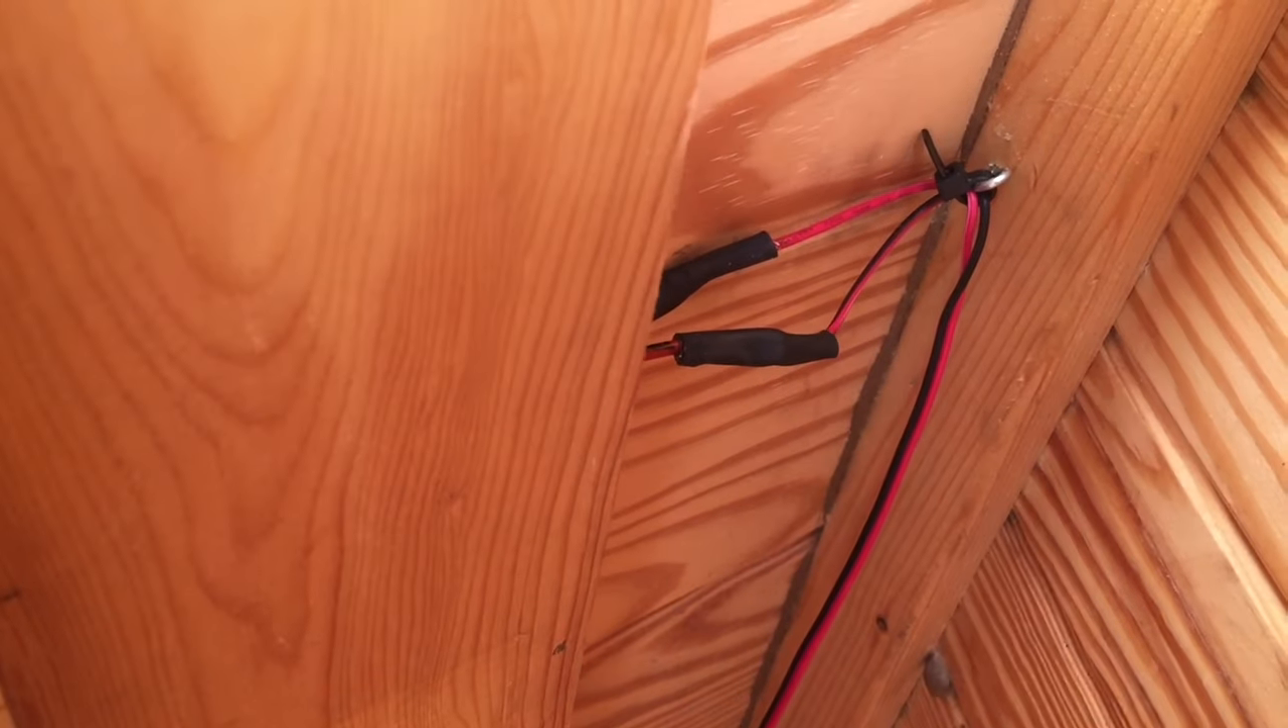This is where the wiring that came with the lights ended and I attached more wiring there.